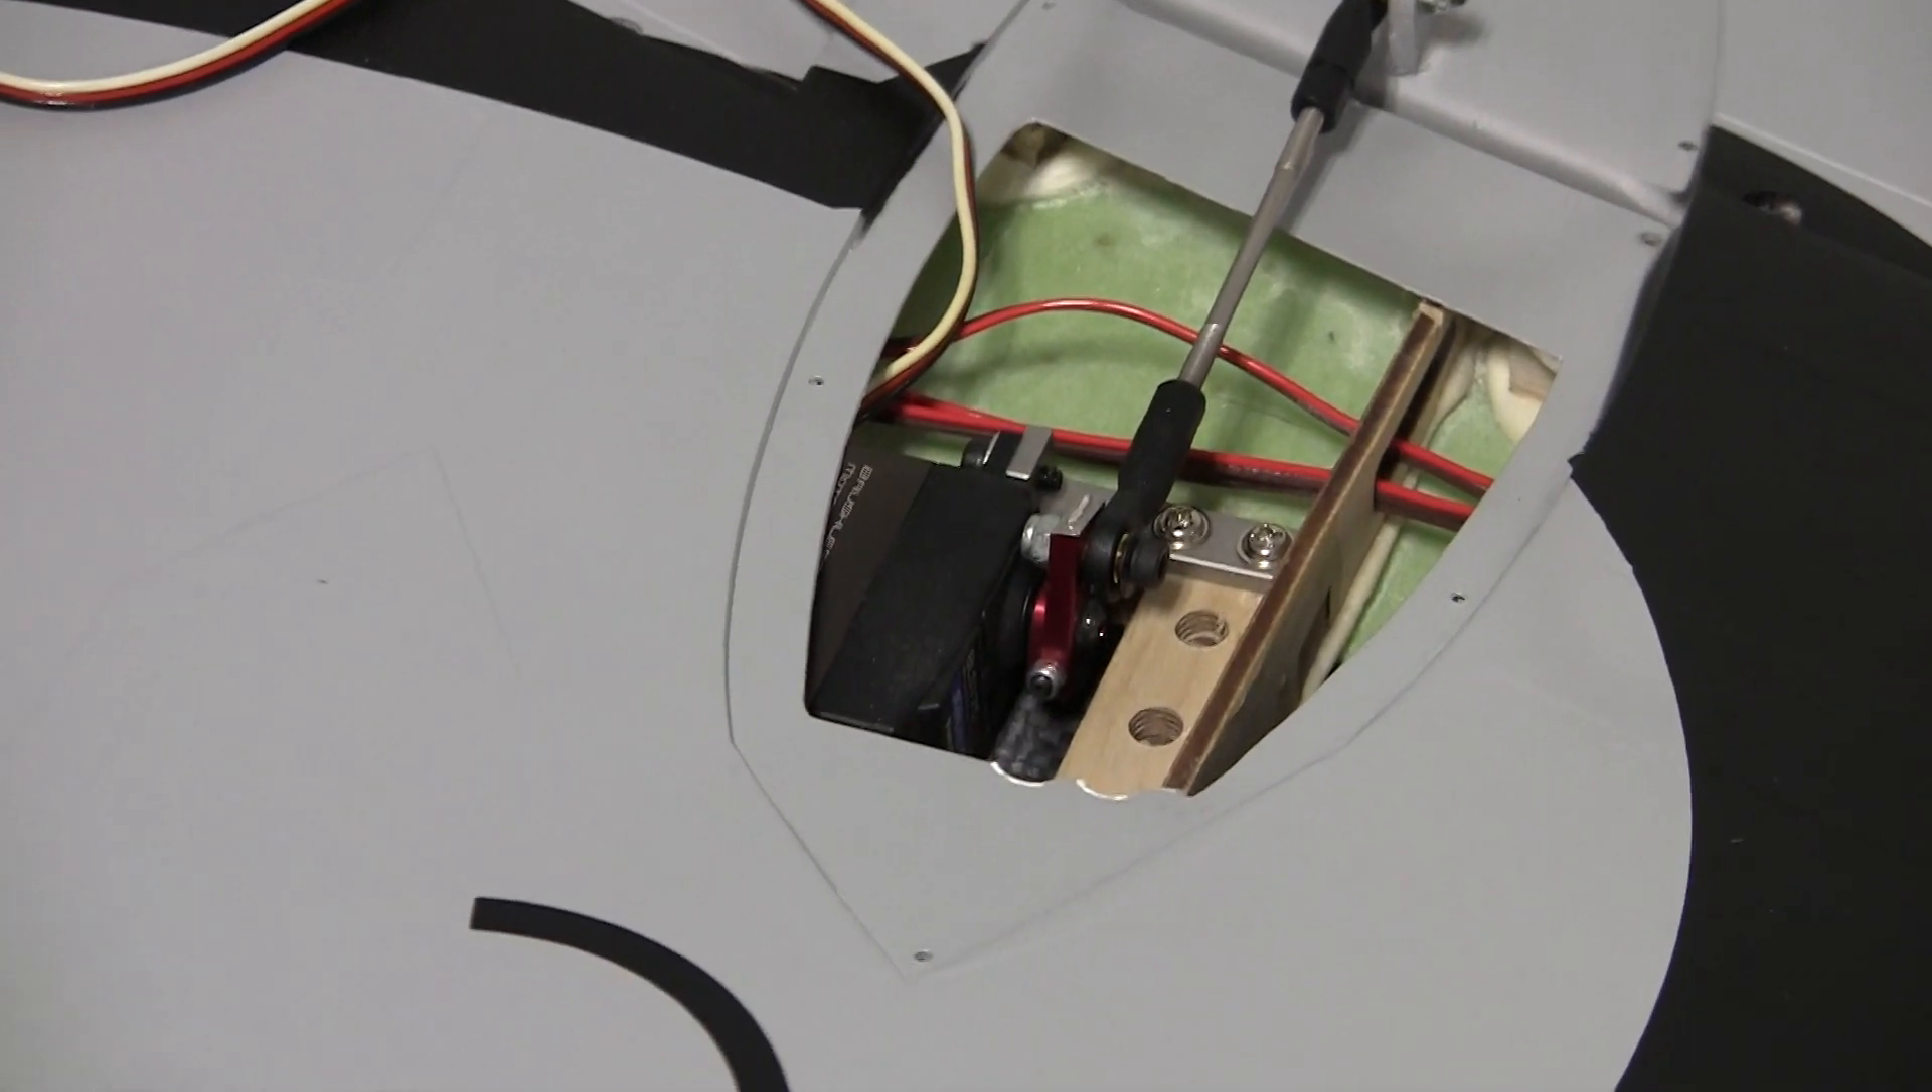So aileron servos are in, nothing crazy there.